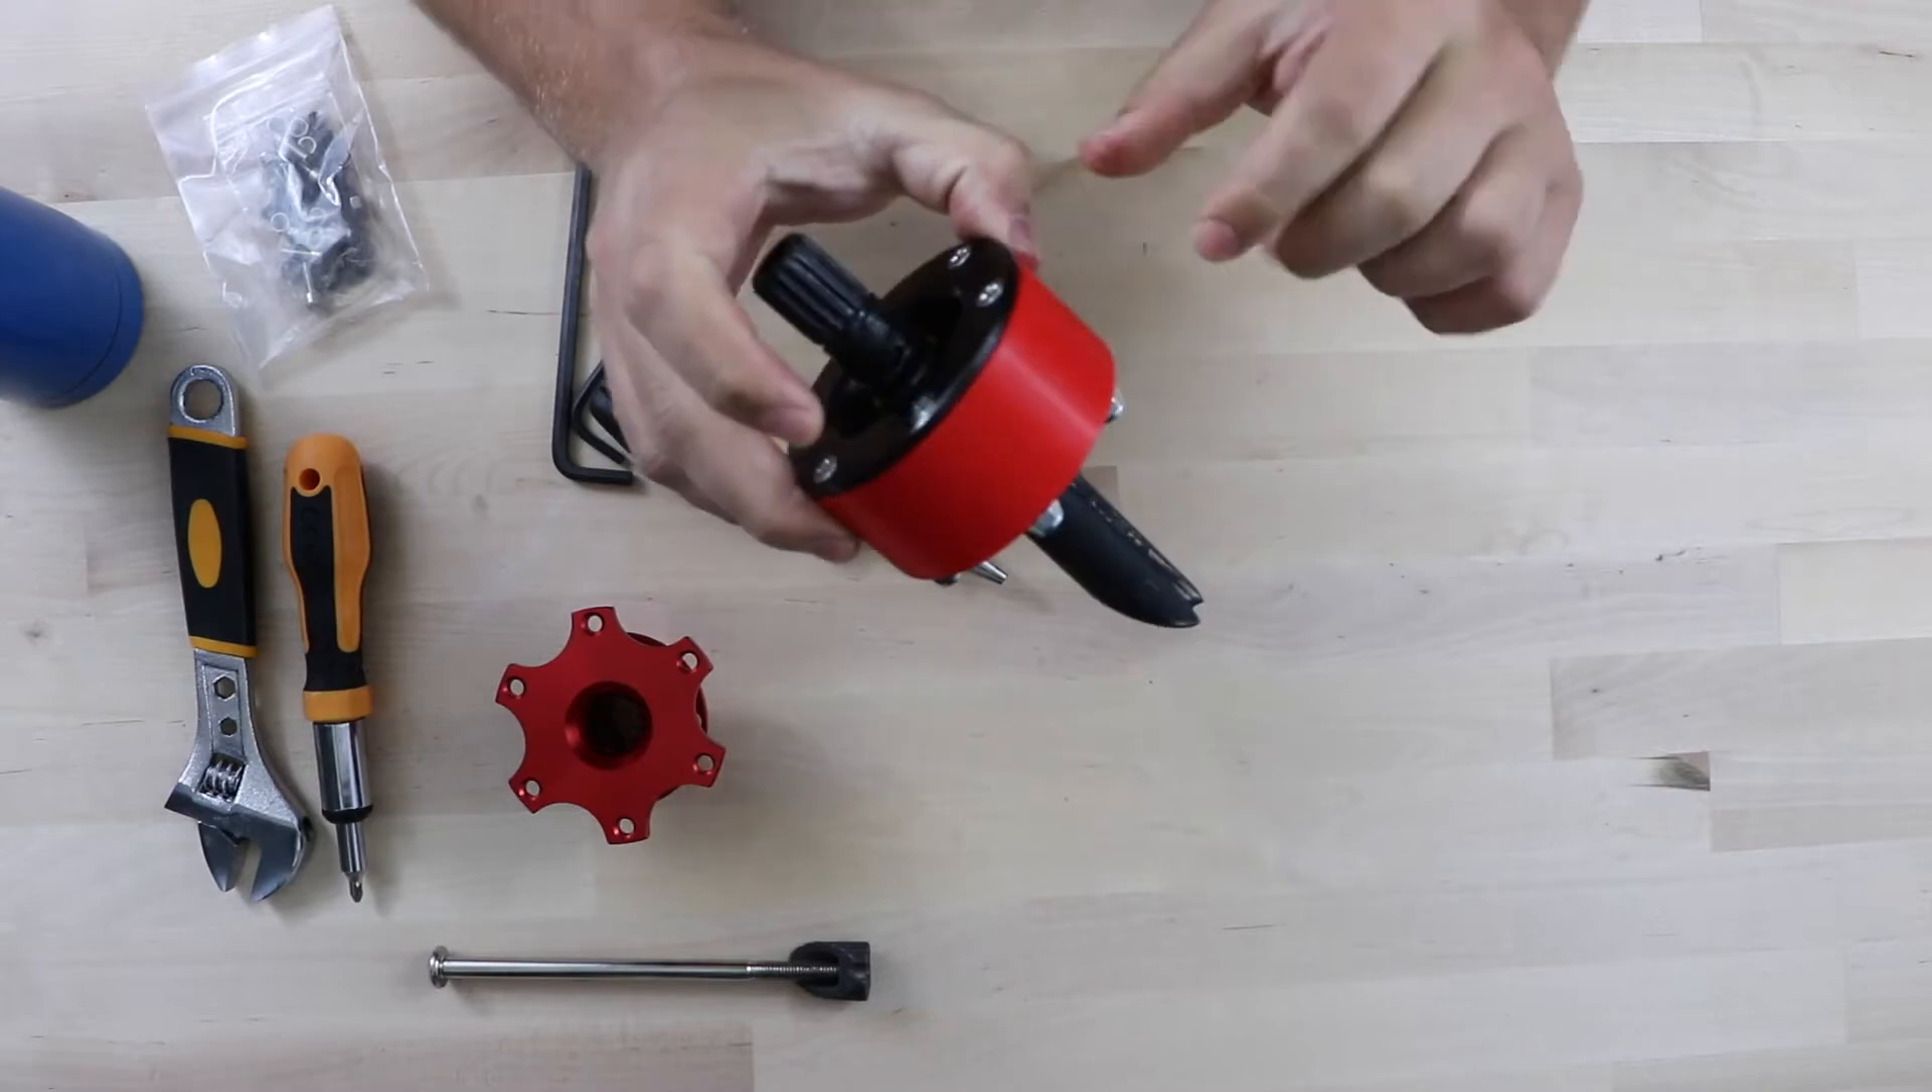Now we've got a full adapter built up.